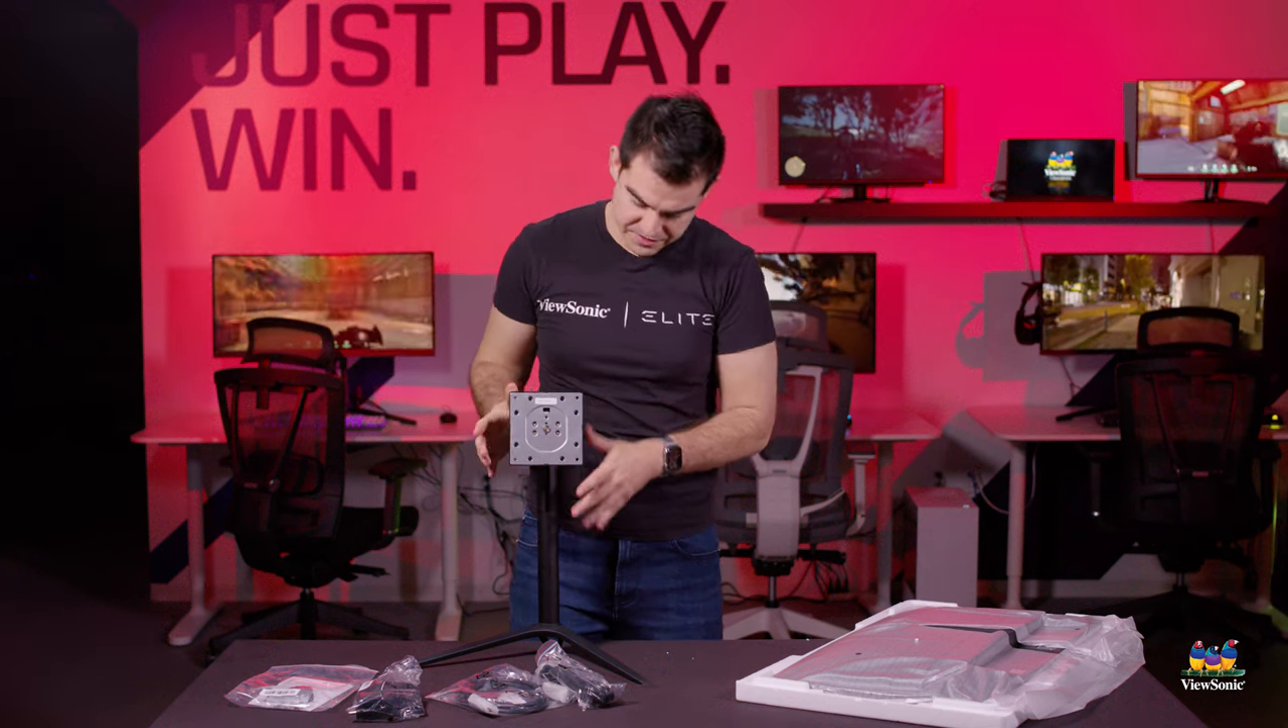Here's our fully assembled stand.